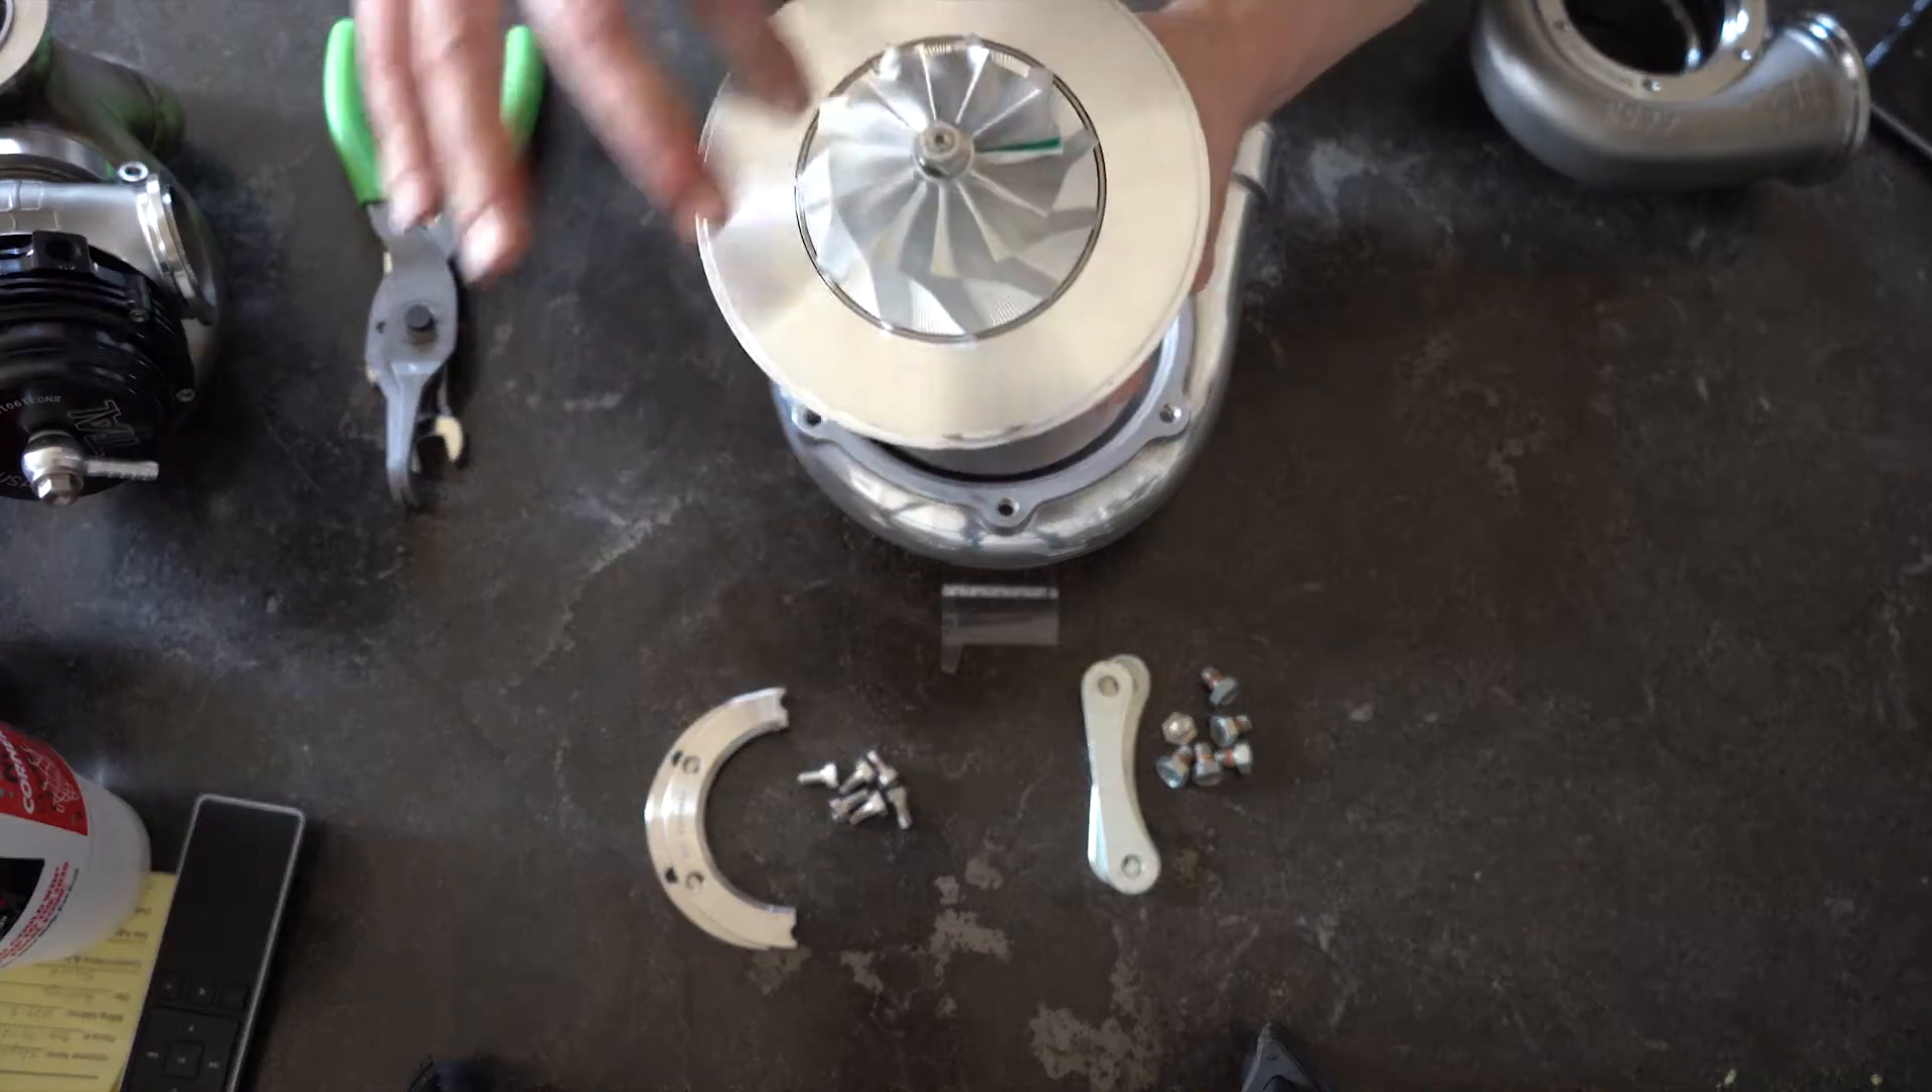This is a Garrett GTX 3582. And as you can see, I already got the back plate on, which is this ring all the way around the compressor wheel.